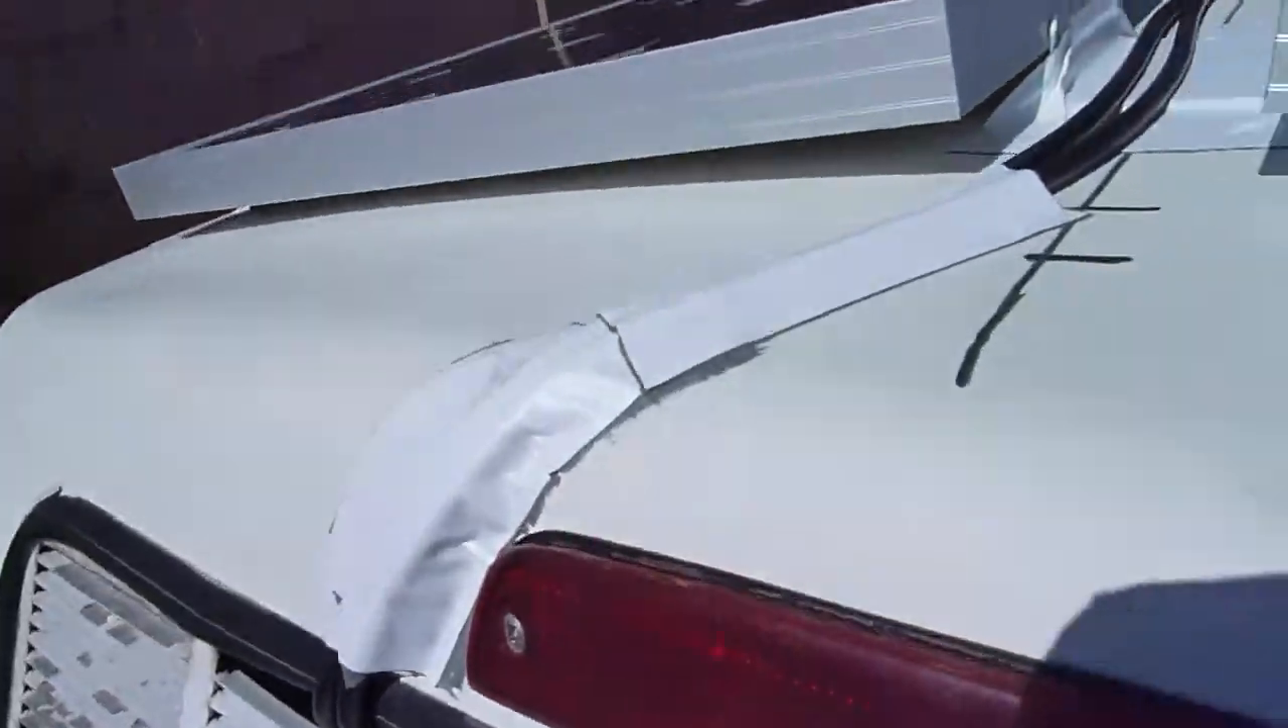Alright, as part of the last touches, I just taped up these cables with some more Eterna Bond.